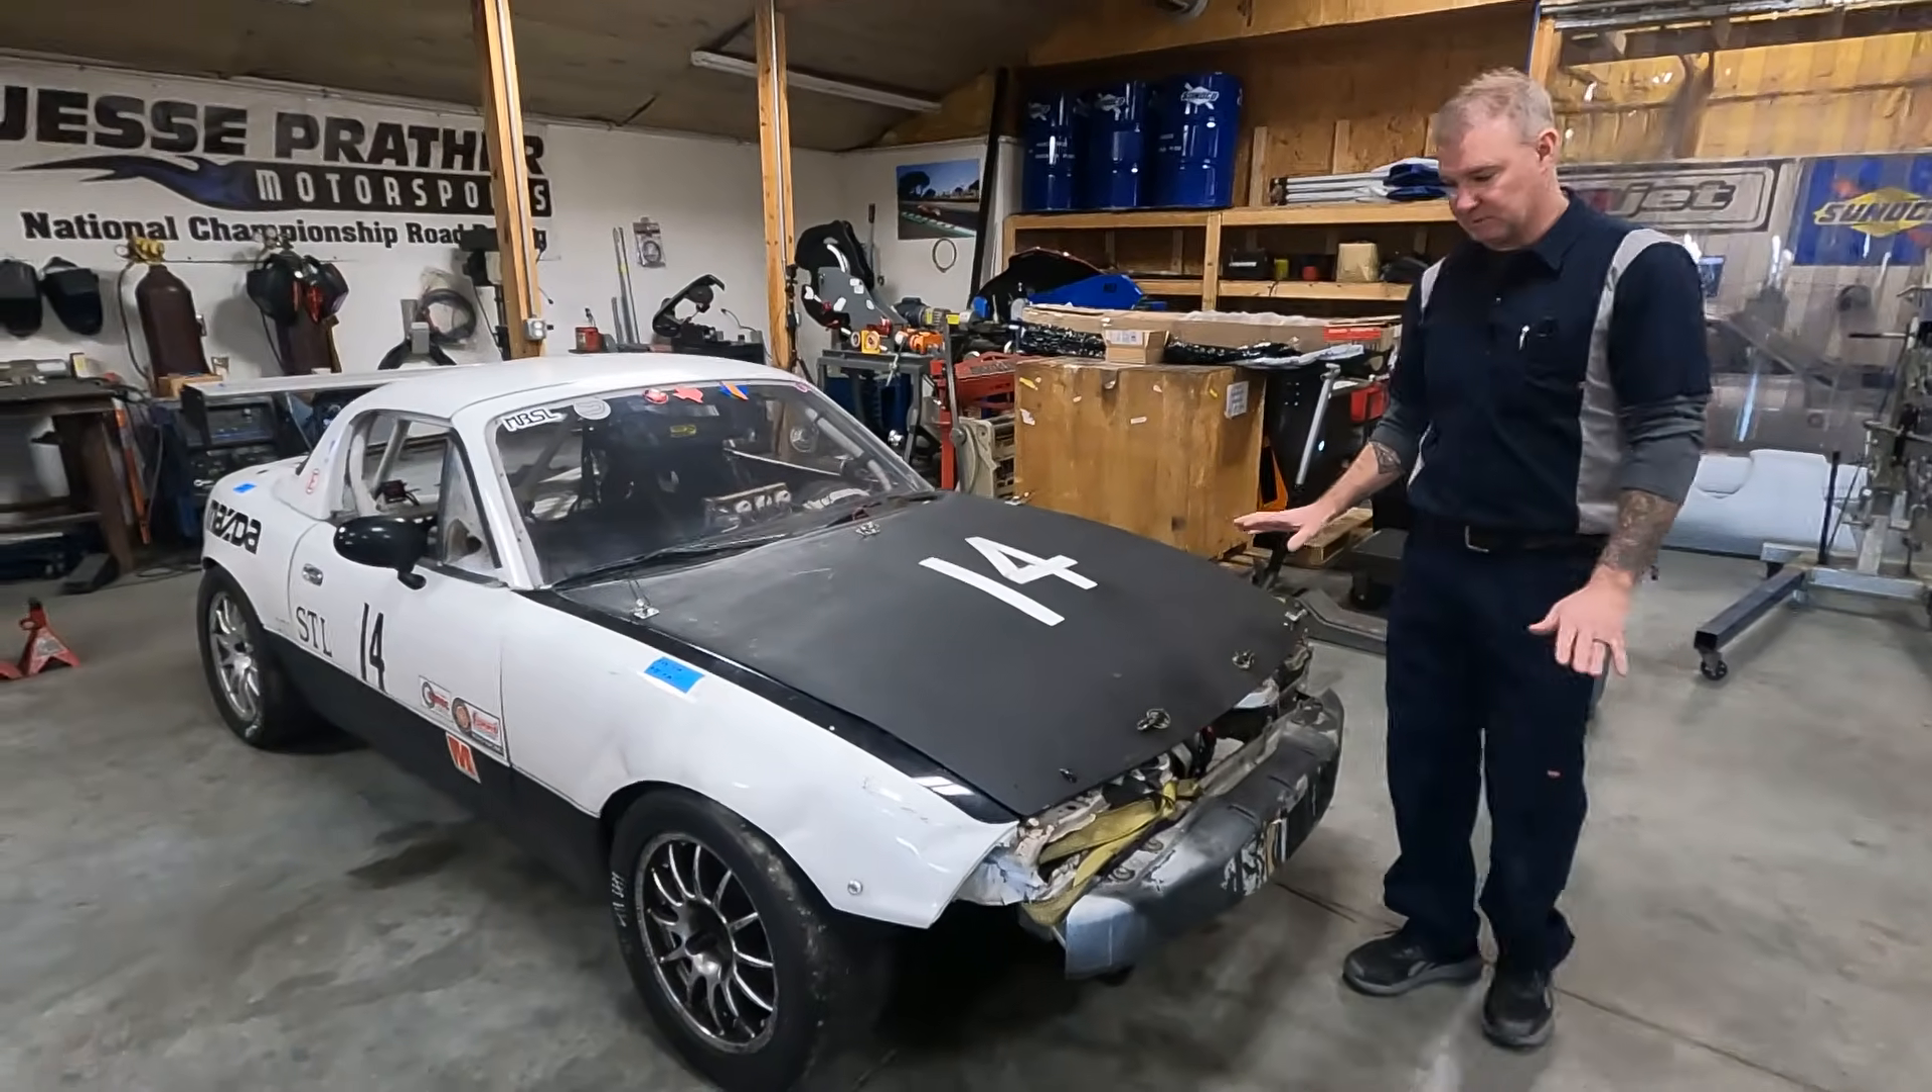I haven't even pulled the hood off yet. But, we're getting closer.